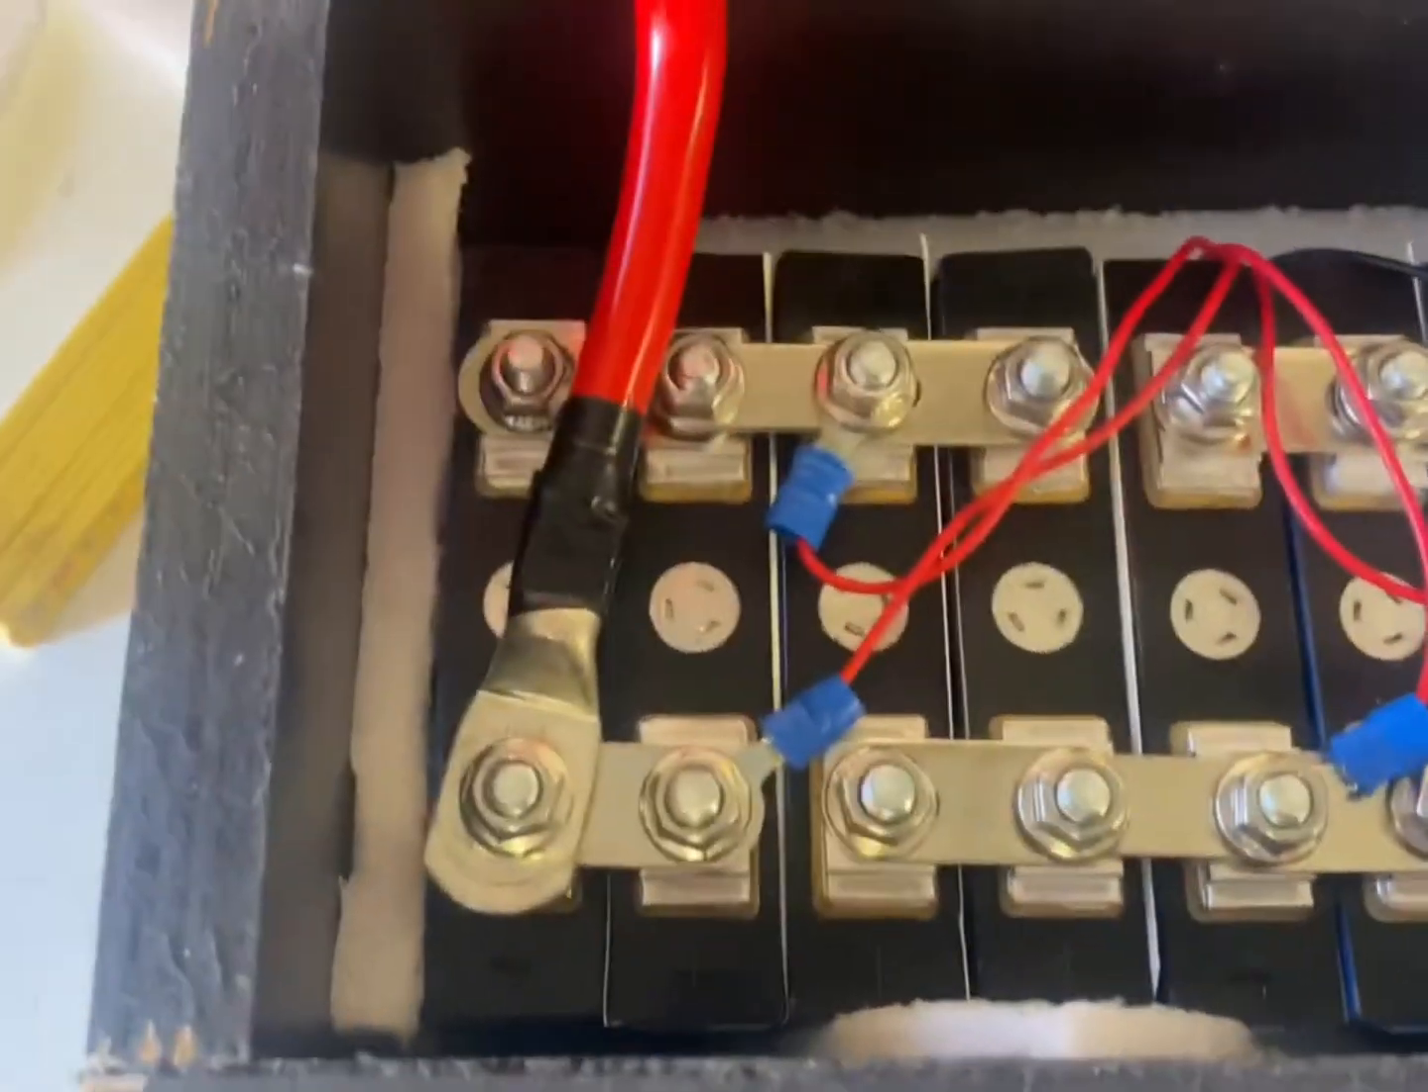Got the battery inside the box.